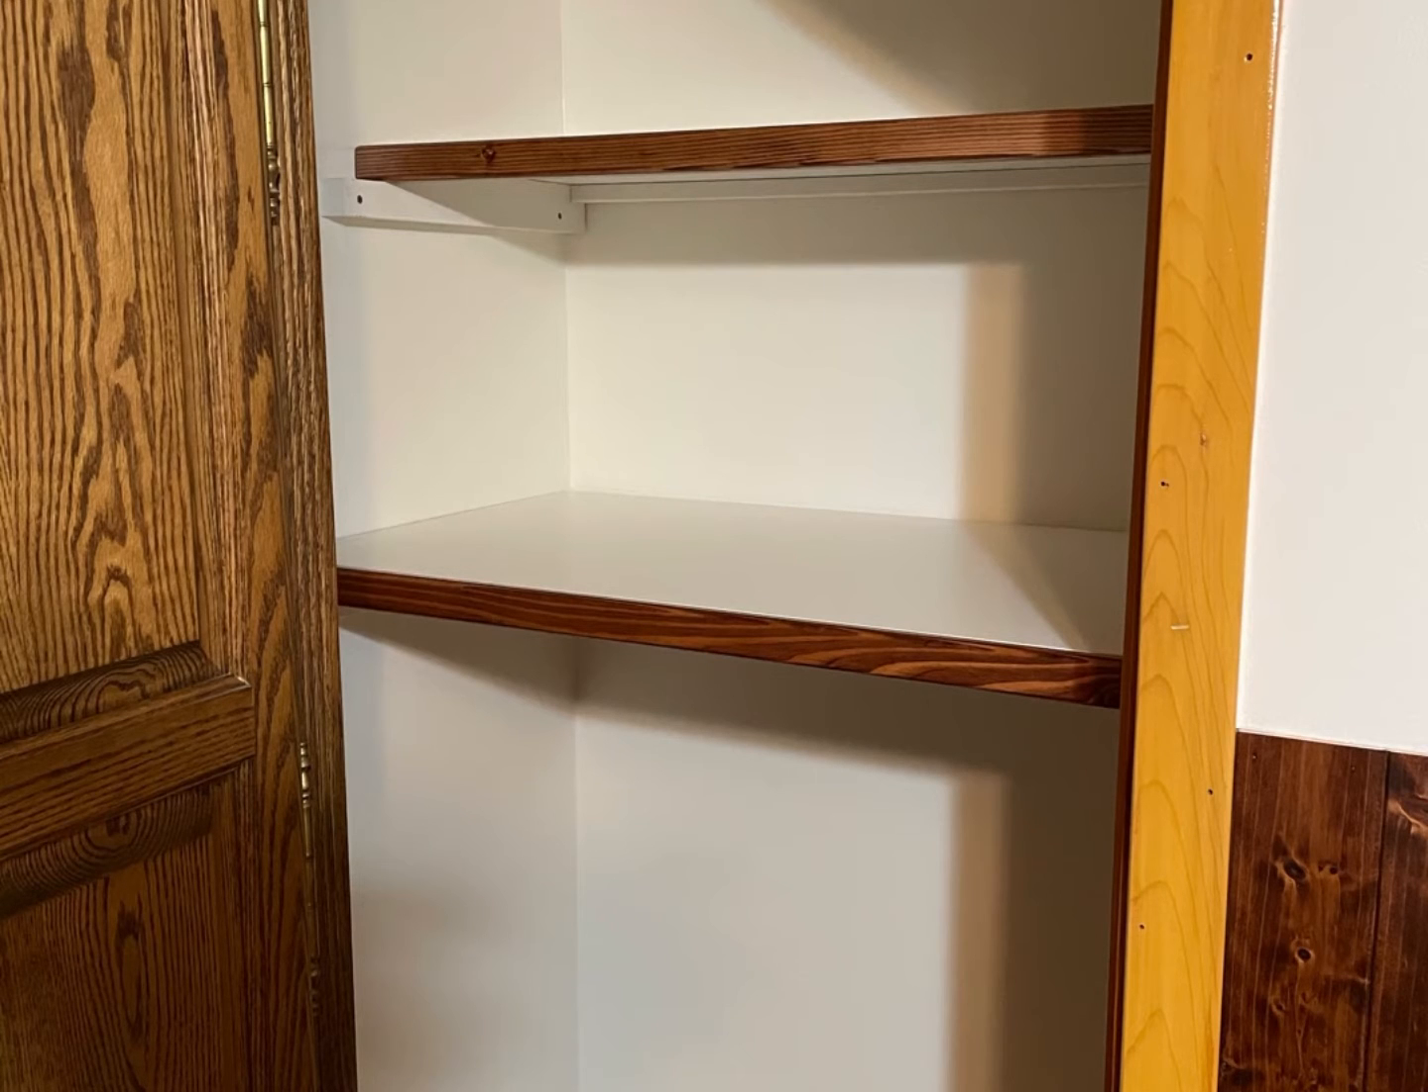We took out just a single shelf. And I made two shelves in there and removed the clothes bar down below that bottom shelf.